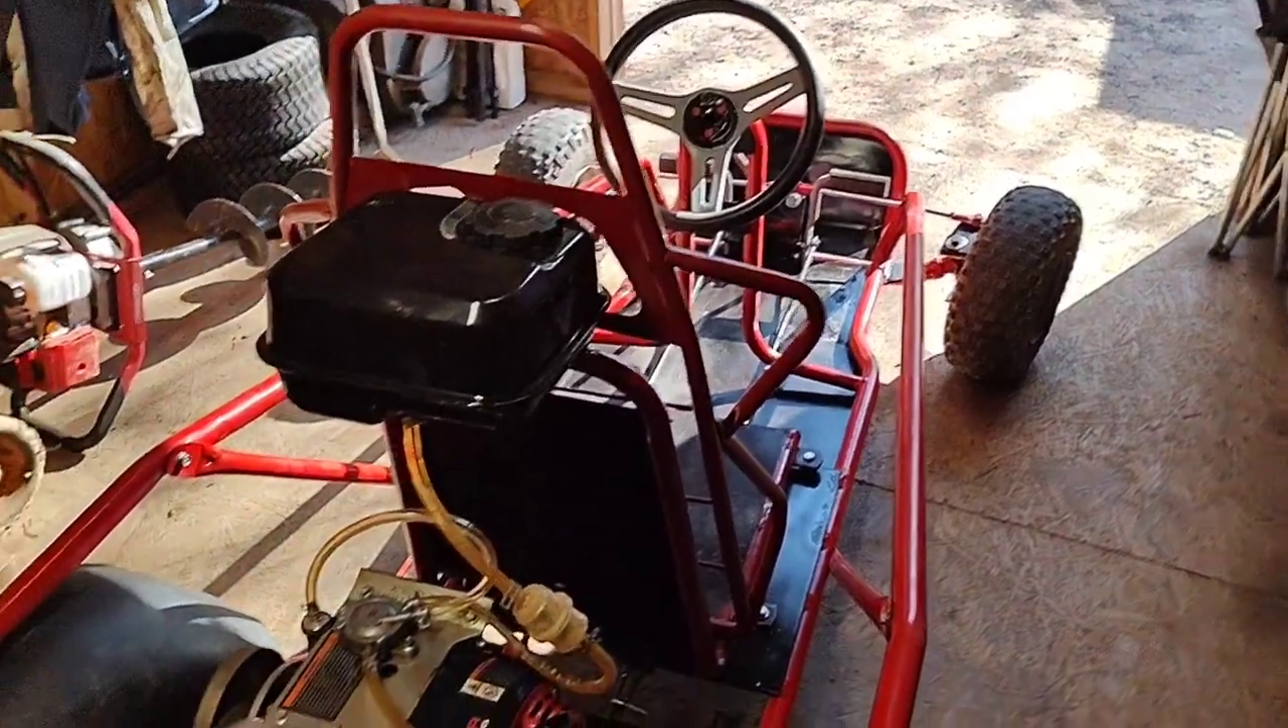Major progress has been made. Got the gas tank hooked up.